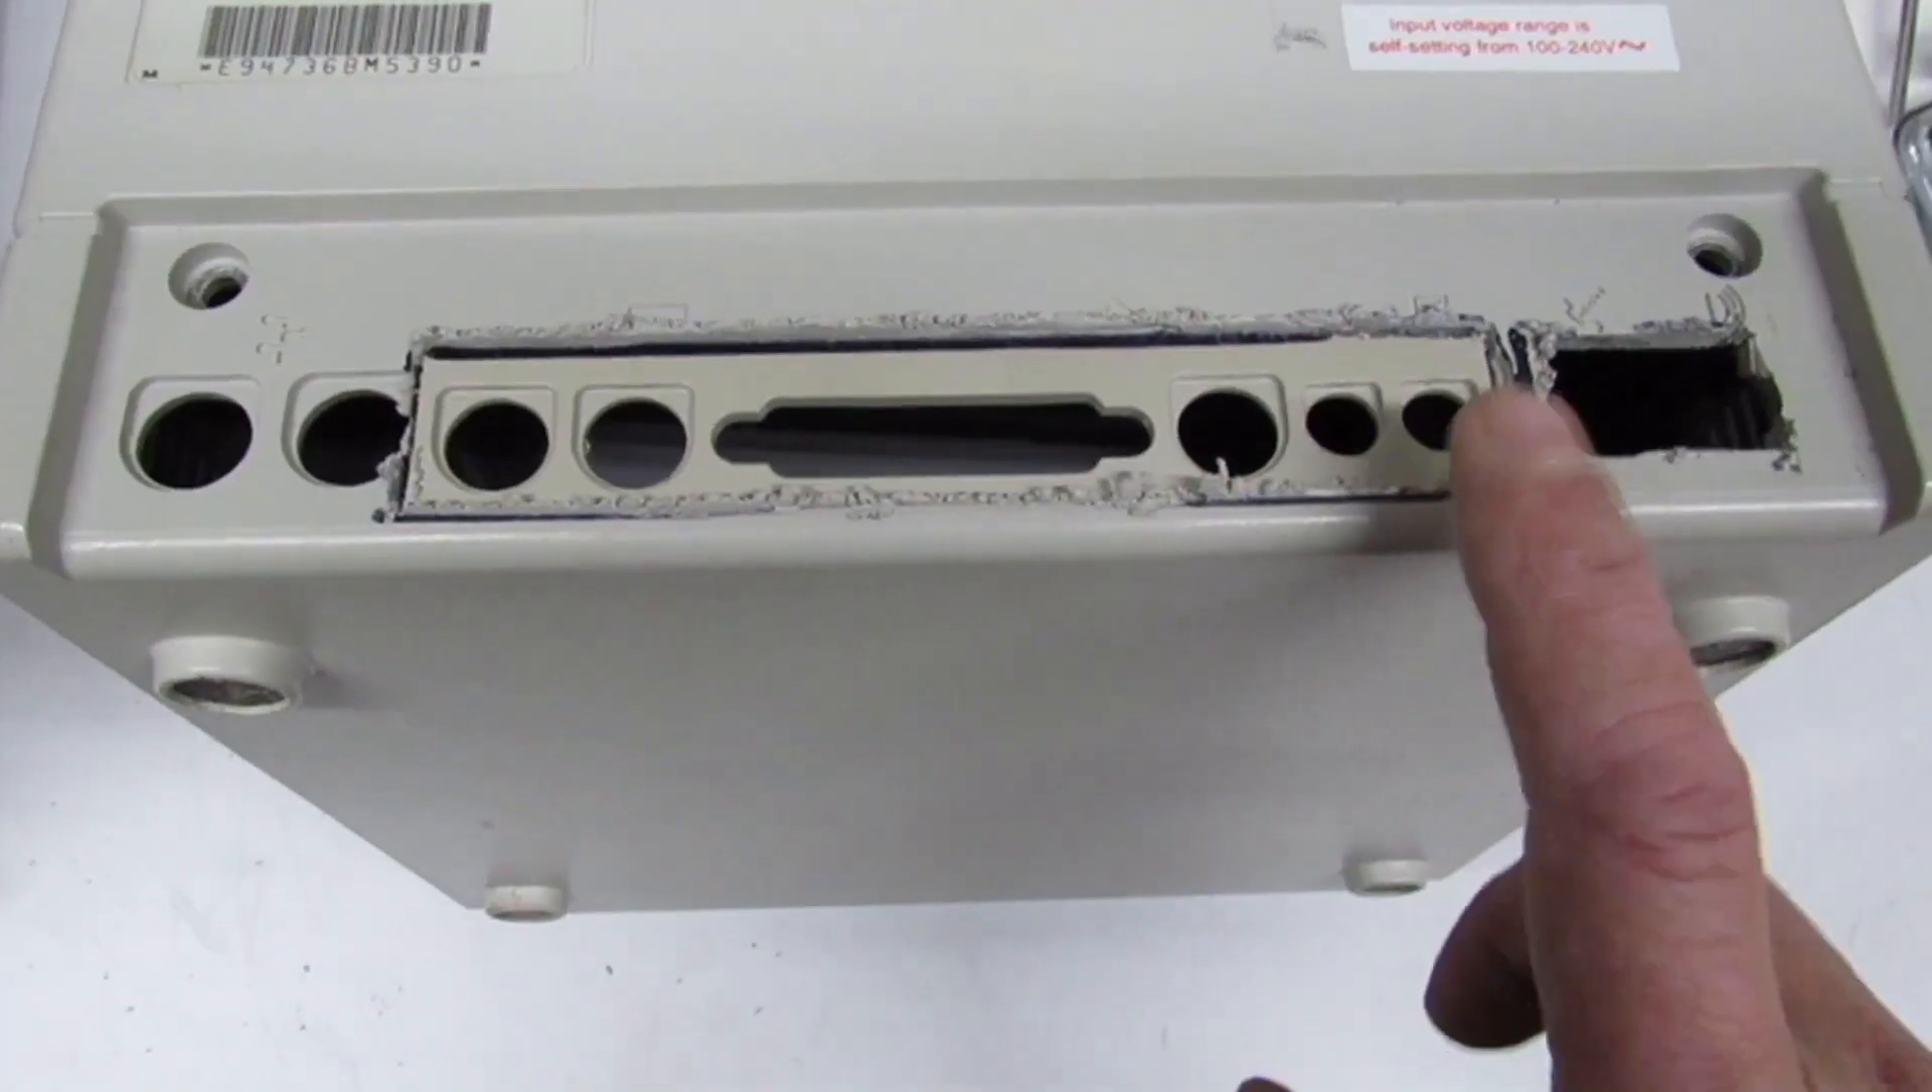Here I spliced in the 605 backplate to the SC -30 case.